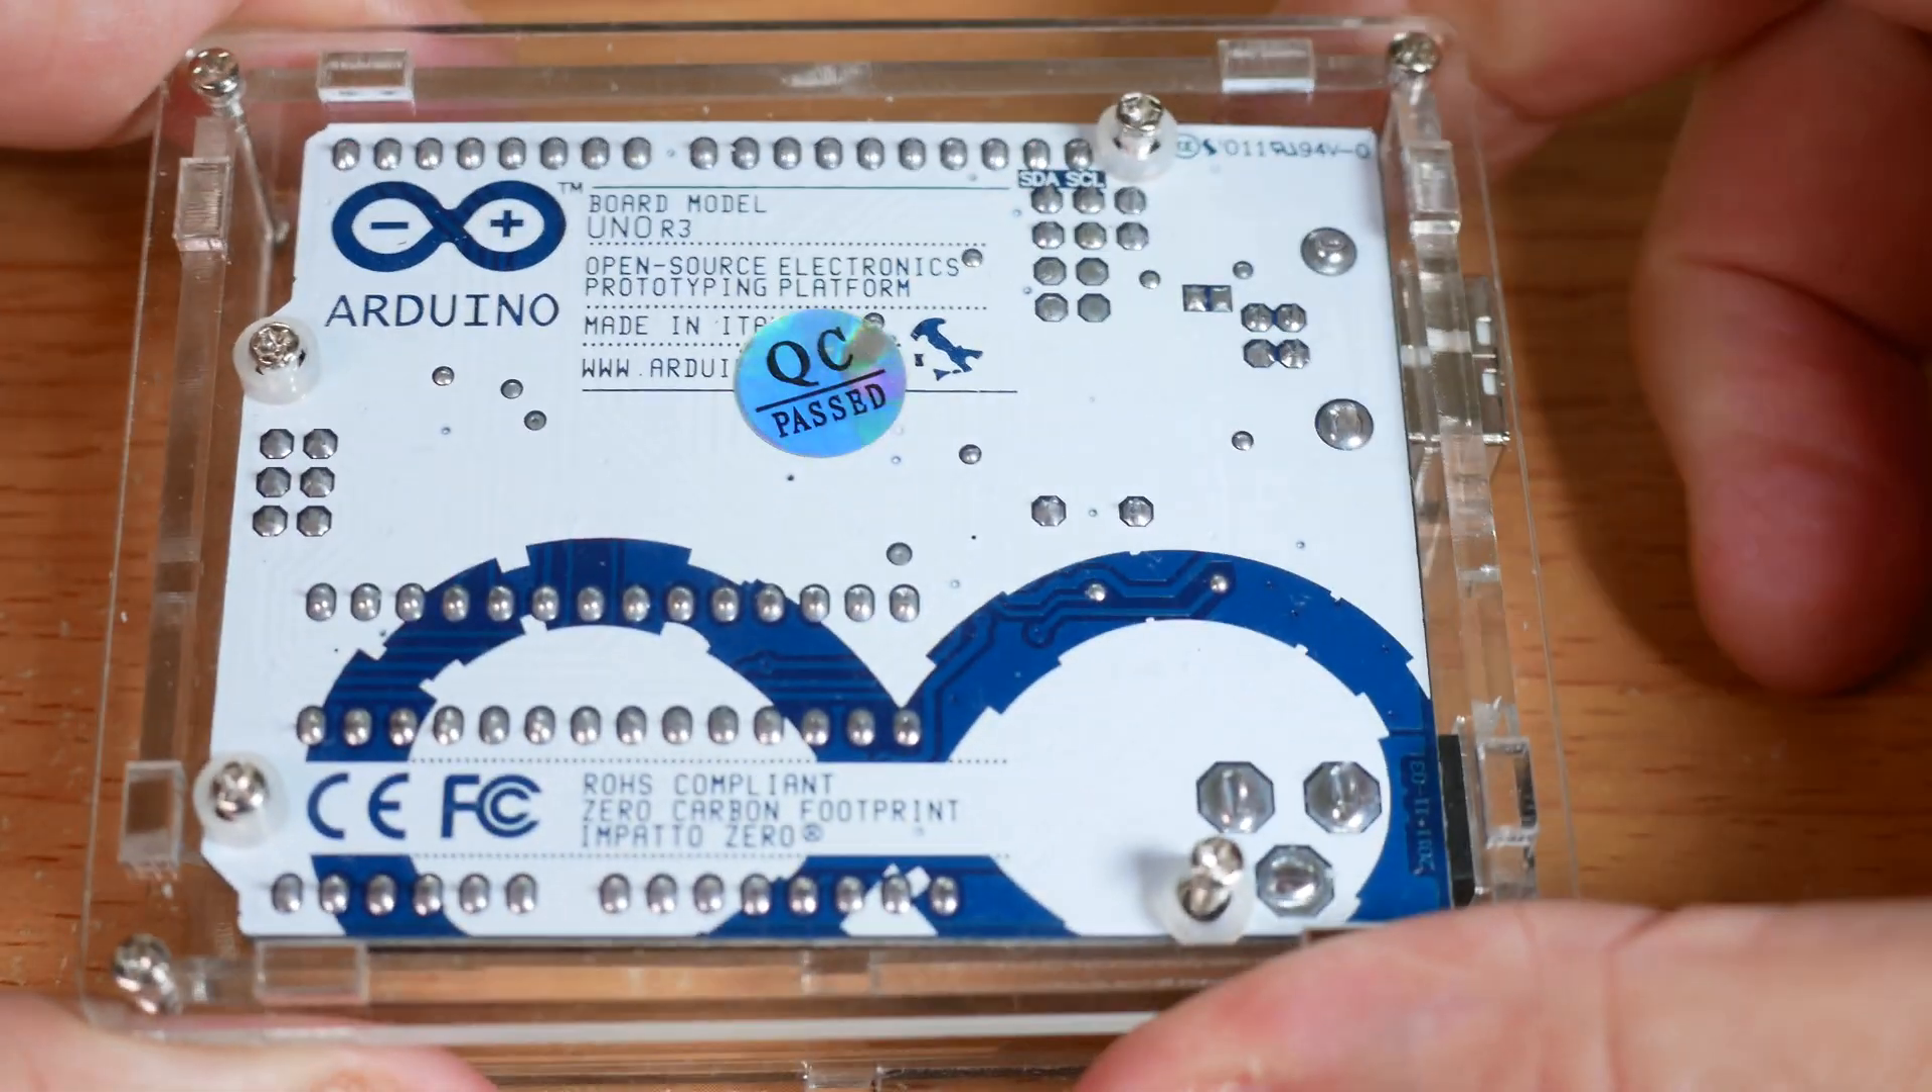And now all four screws are in place.